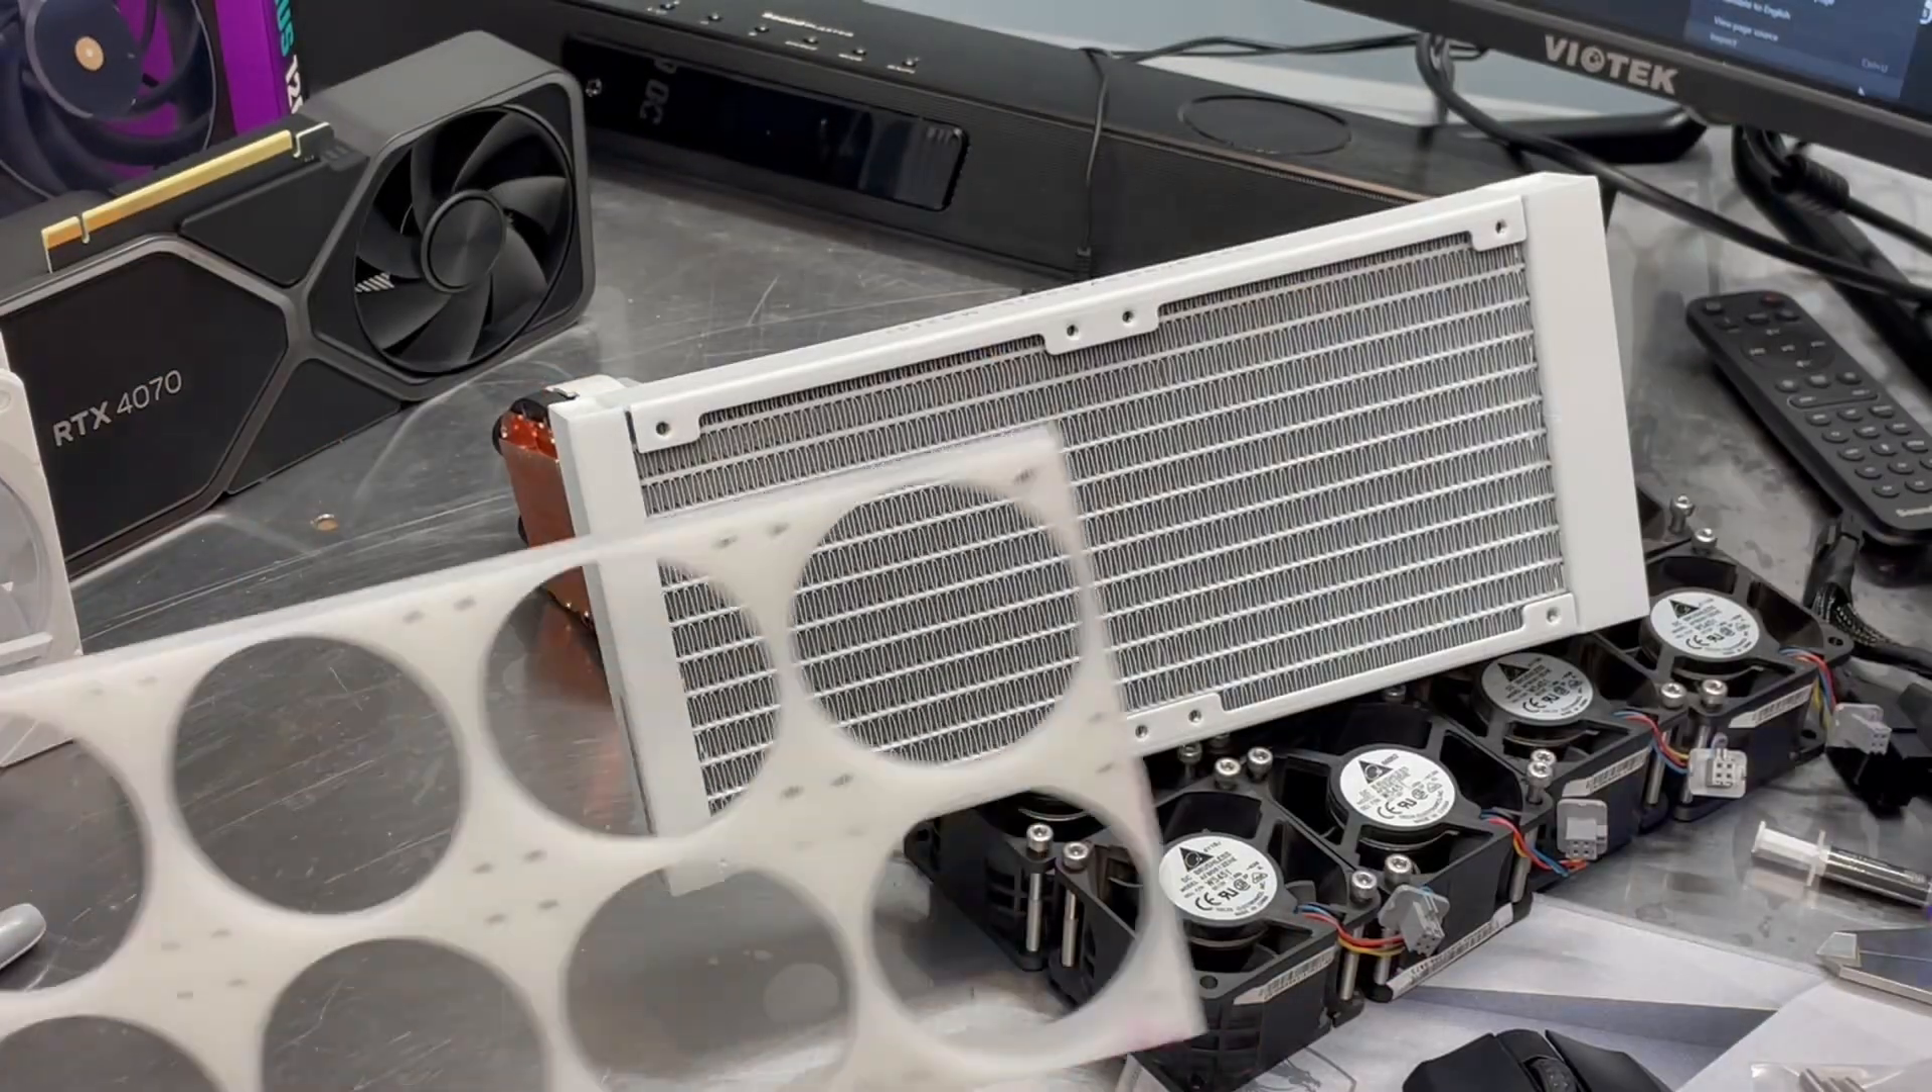So I've got the fans removed.